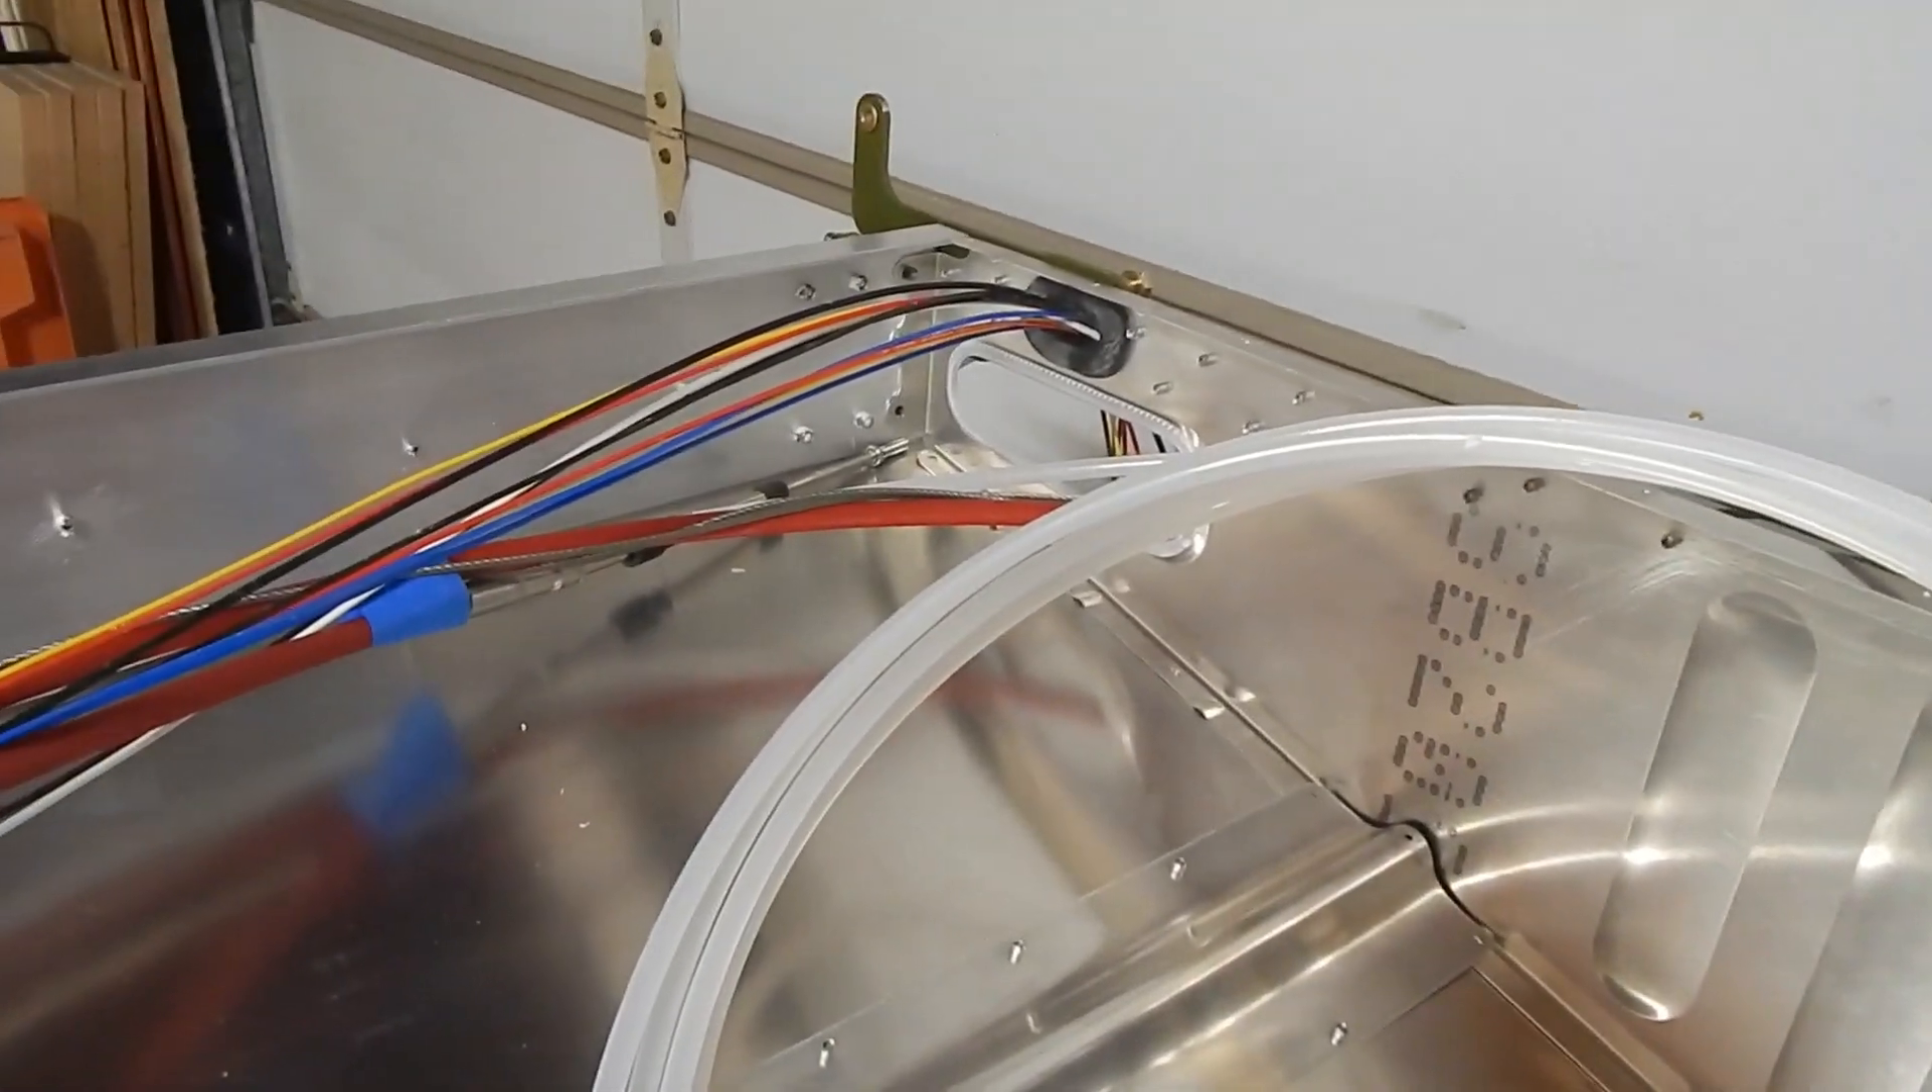I've got to figure out how I'm going to tie my wires at this point I've just got them run.